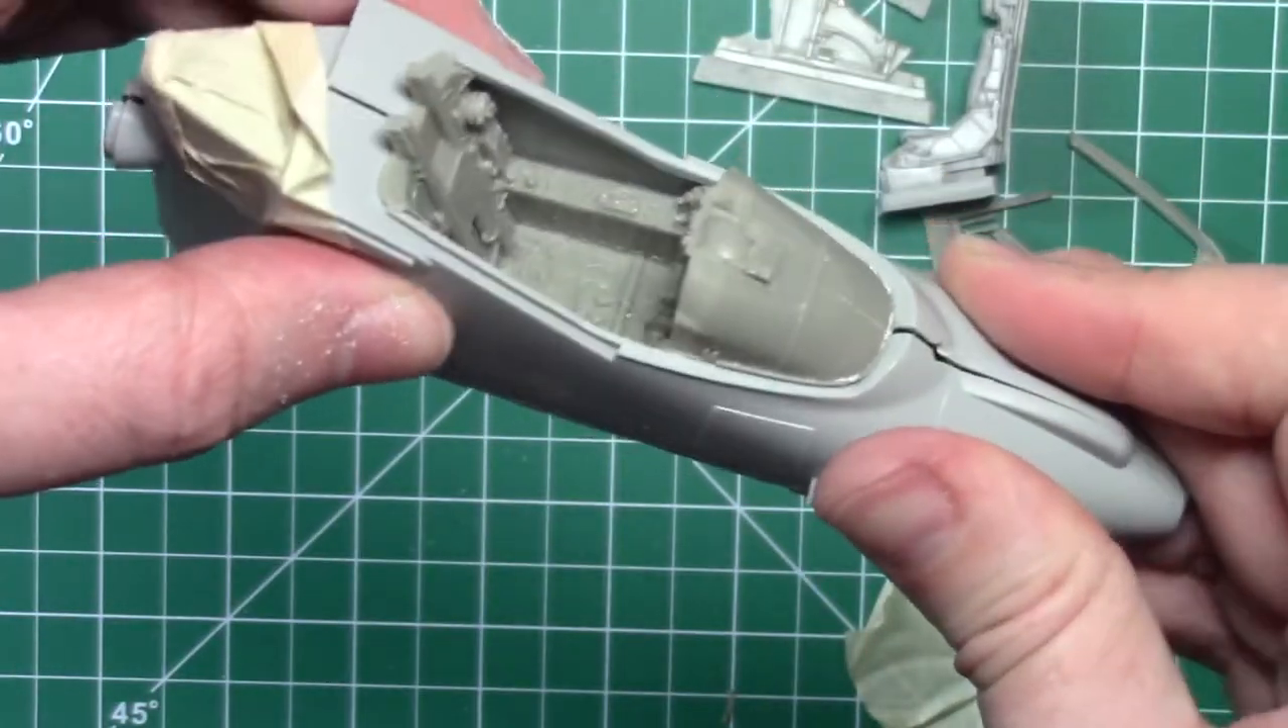Cockpit's in okay.